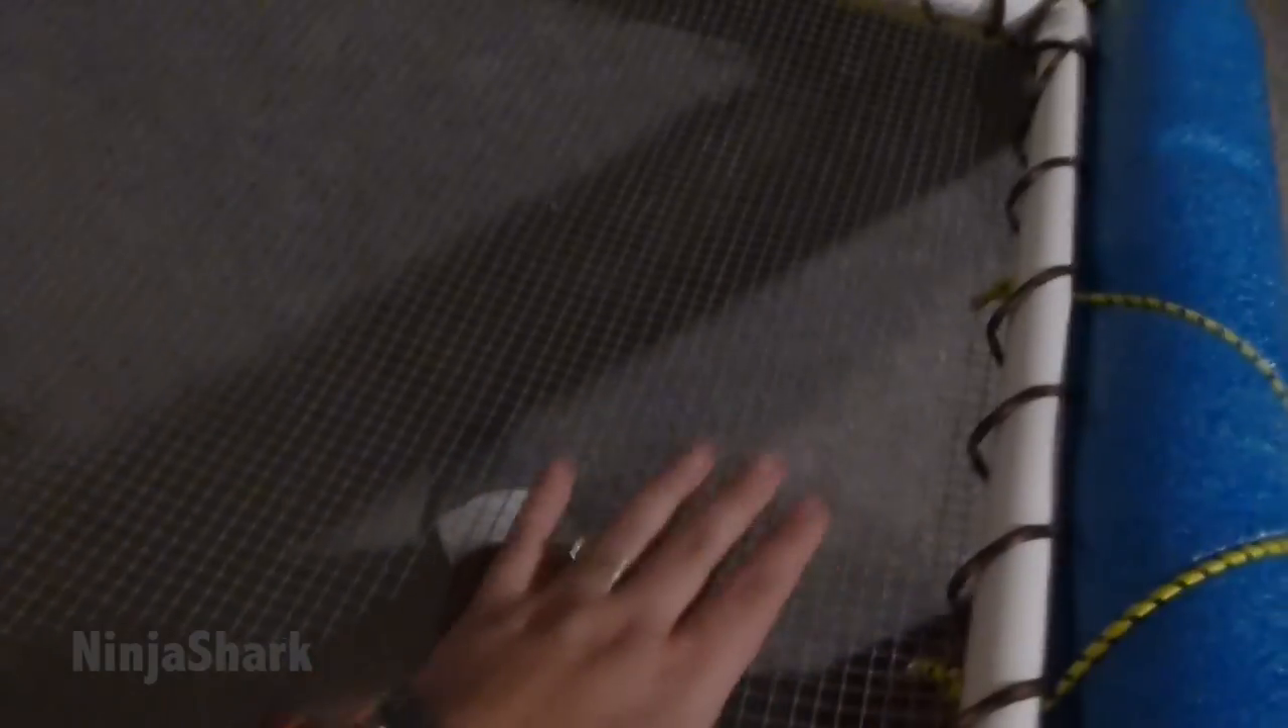Alright, so here's the final product. Um, ended up putting the mesh on using paracord.